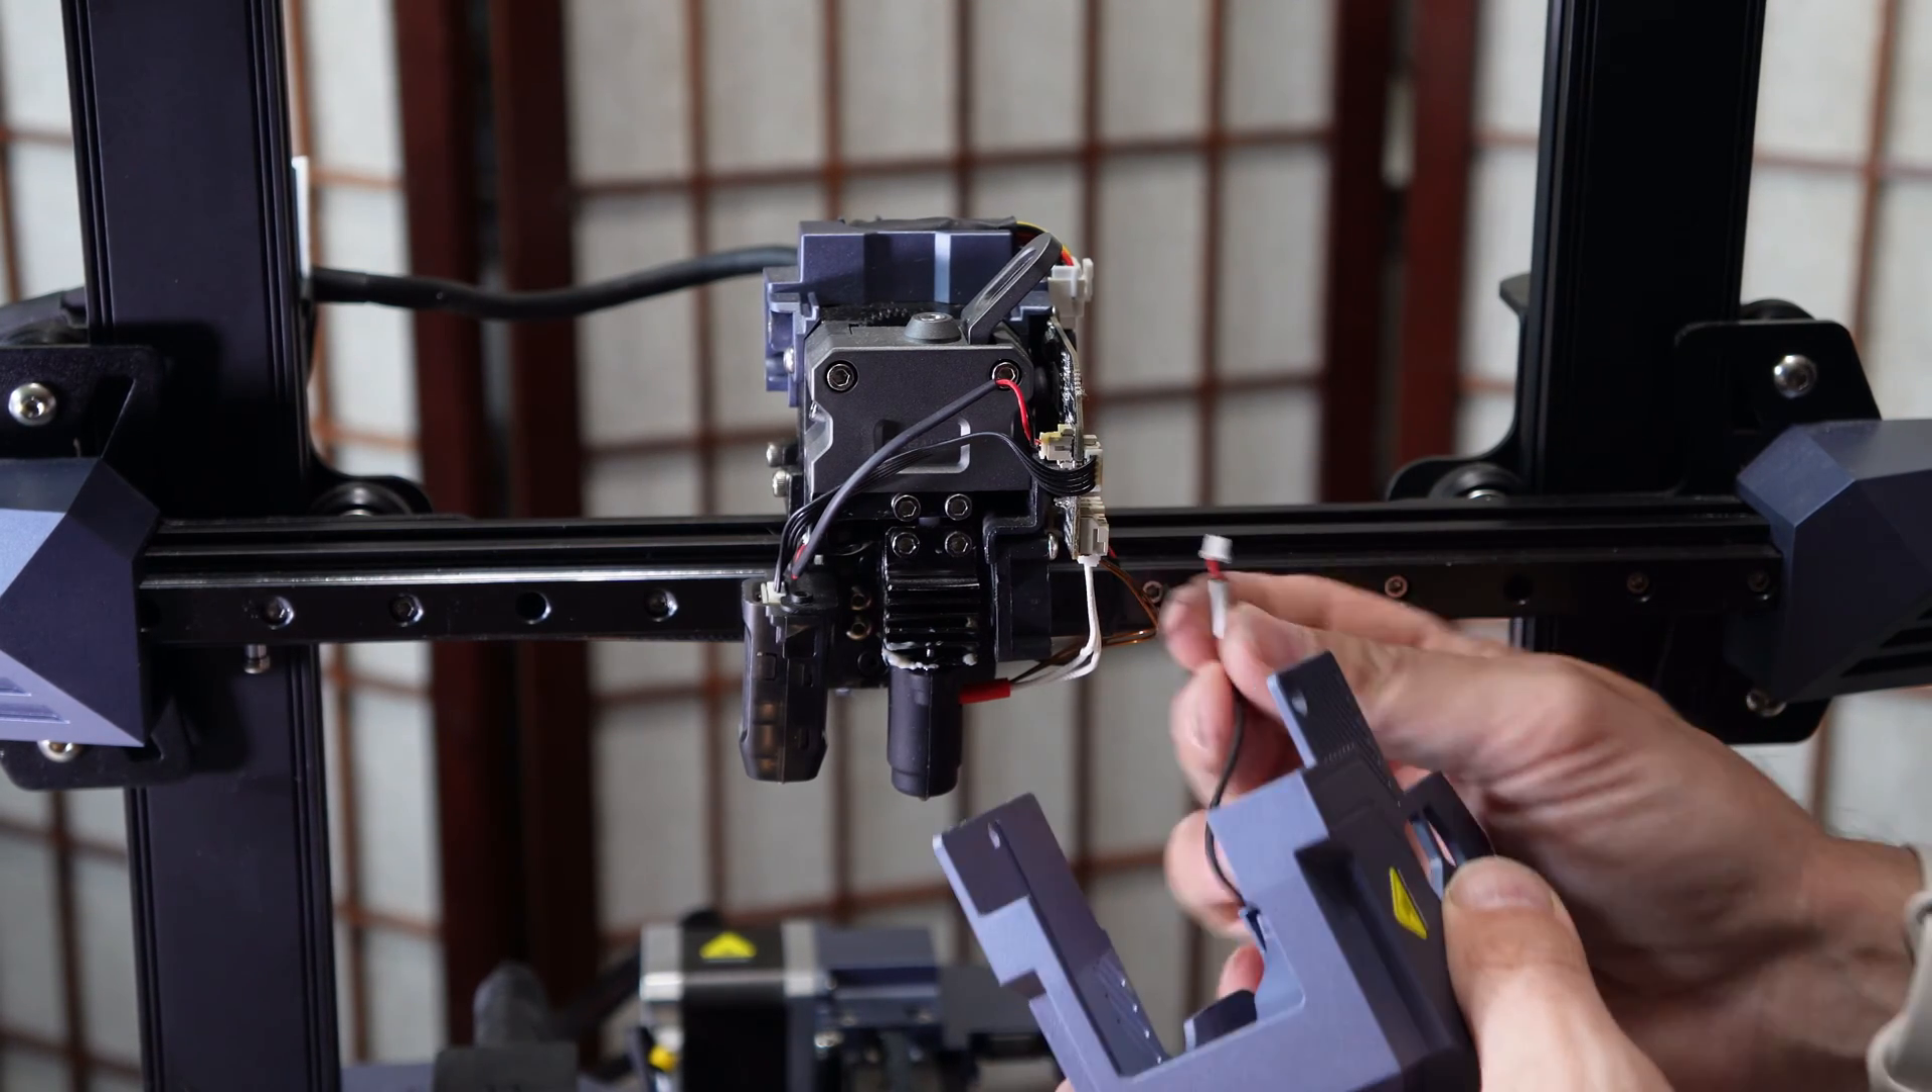With all your components installed the only thing left to do is put your cover back on.